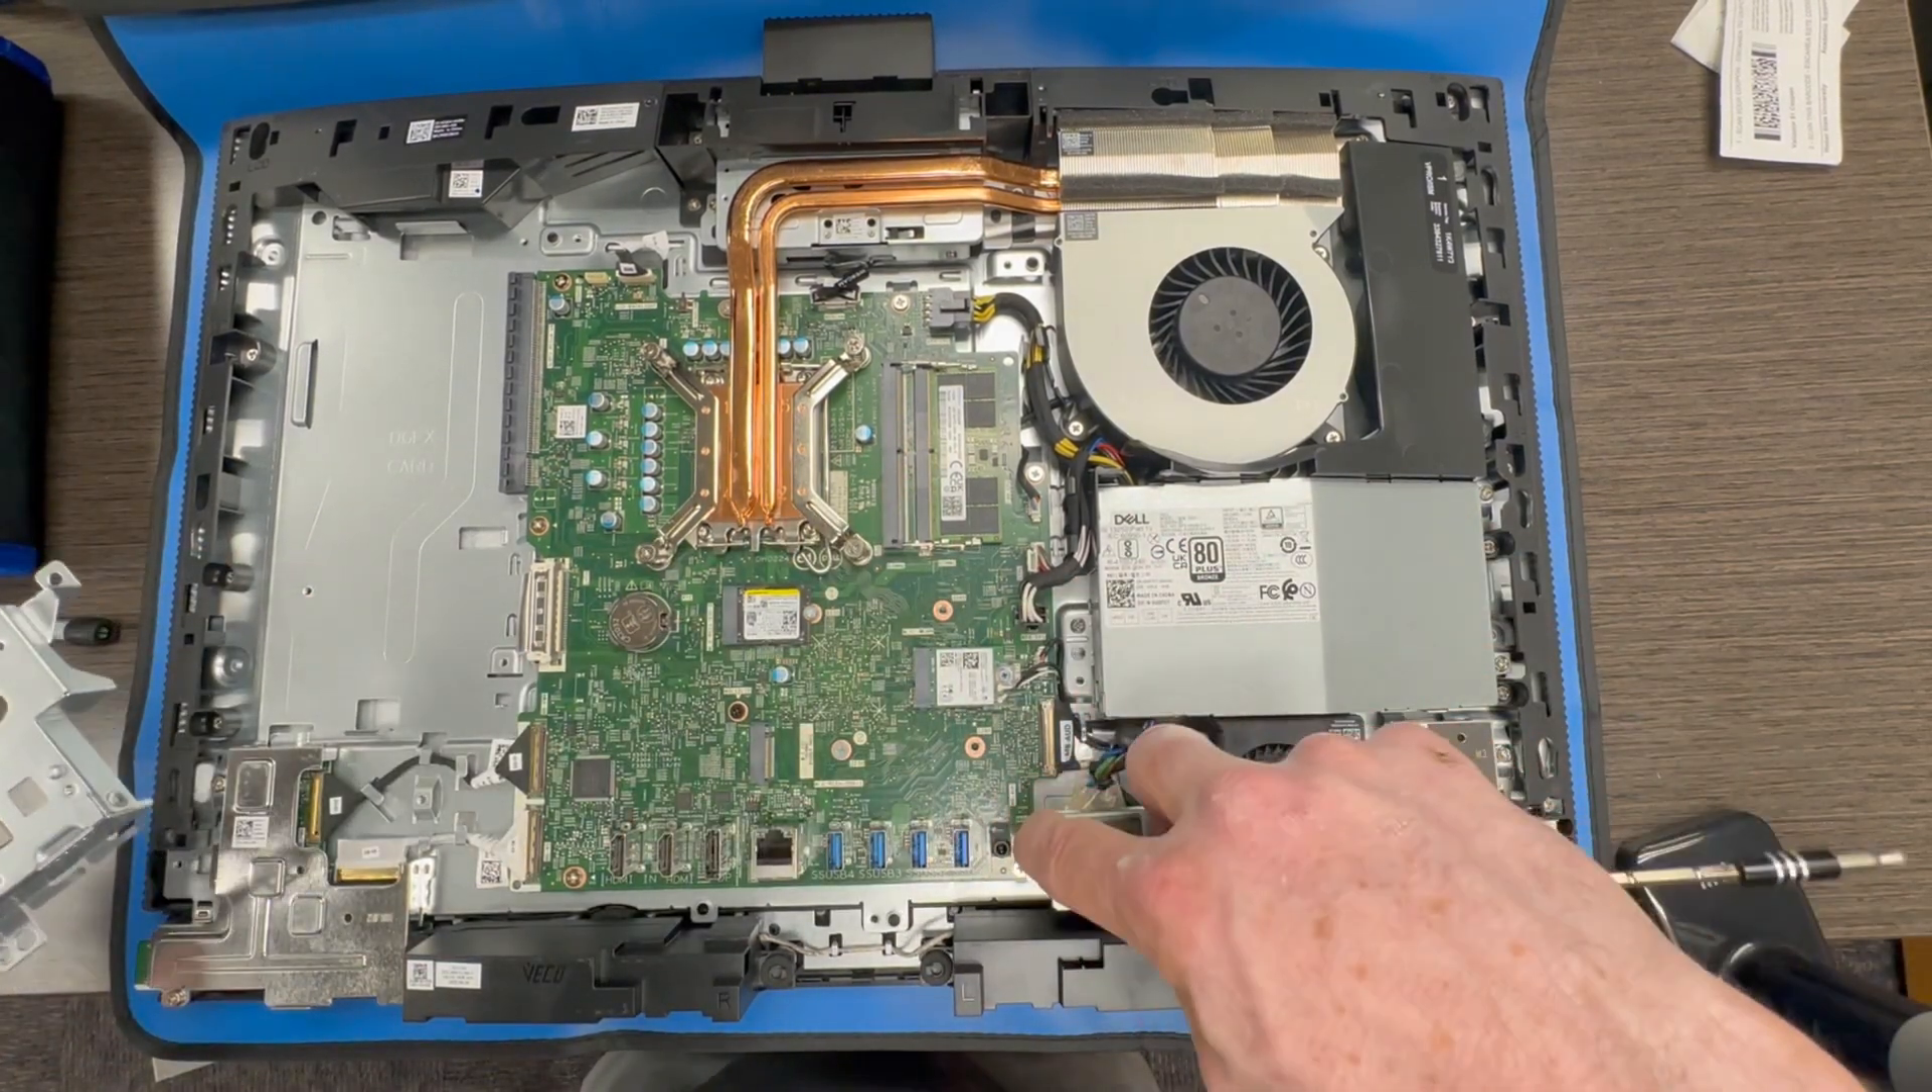Now the entire motherboard is exposed.